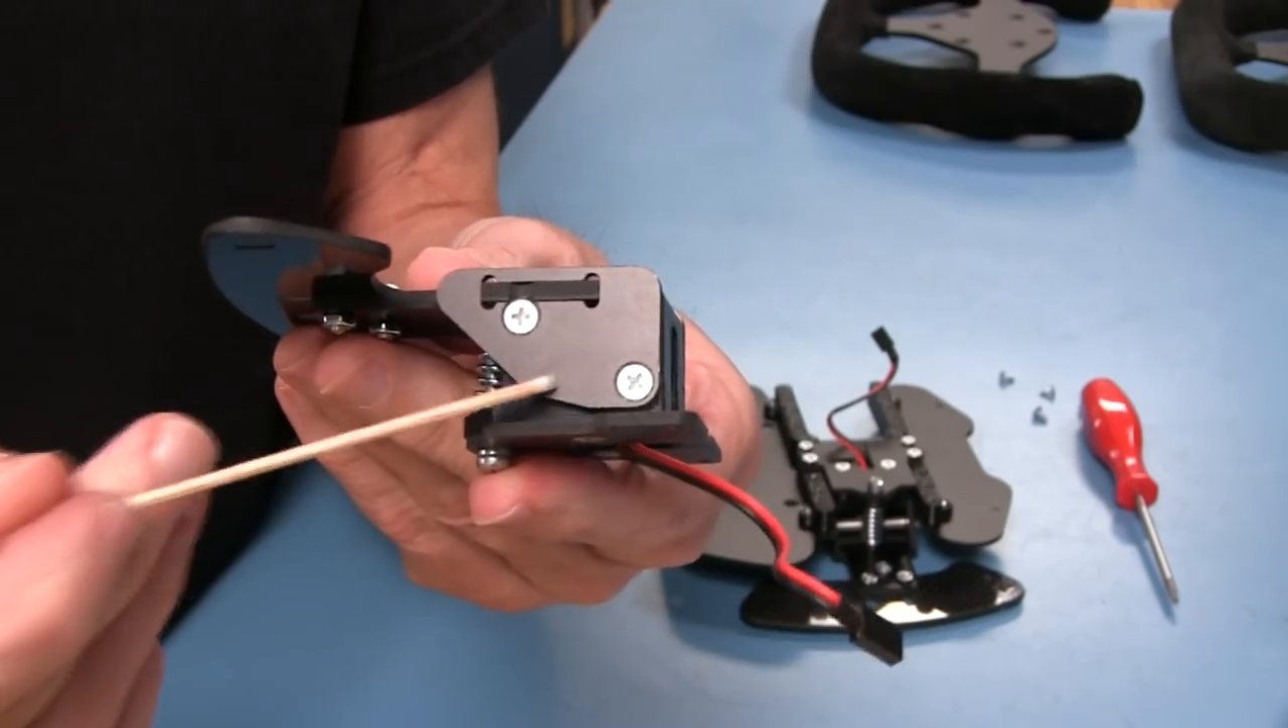So, here's what the shifter looks like when it's taken out.